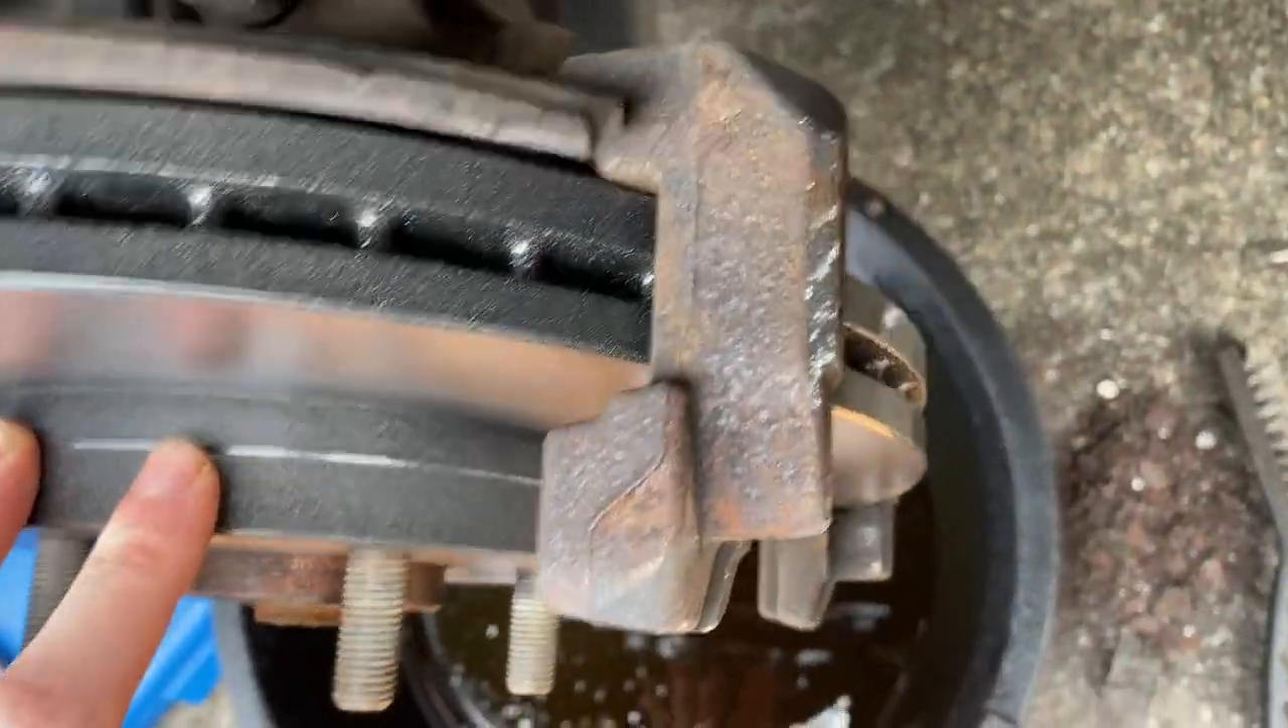I've put the new disc on.